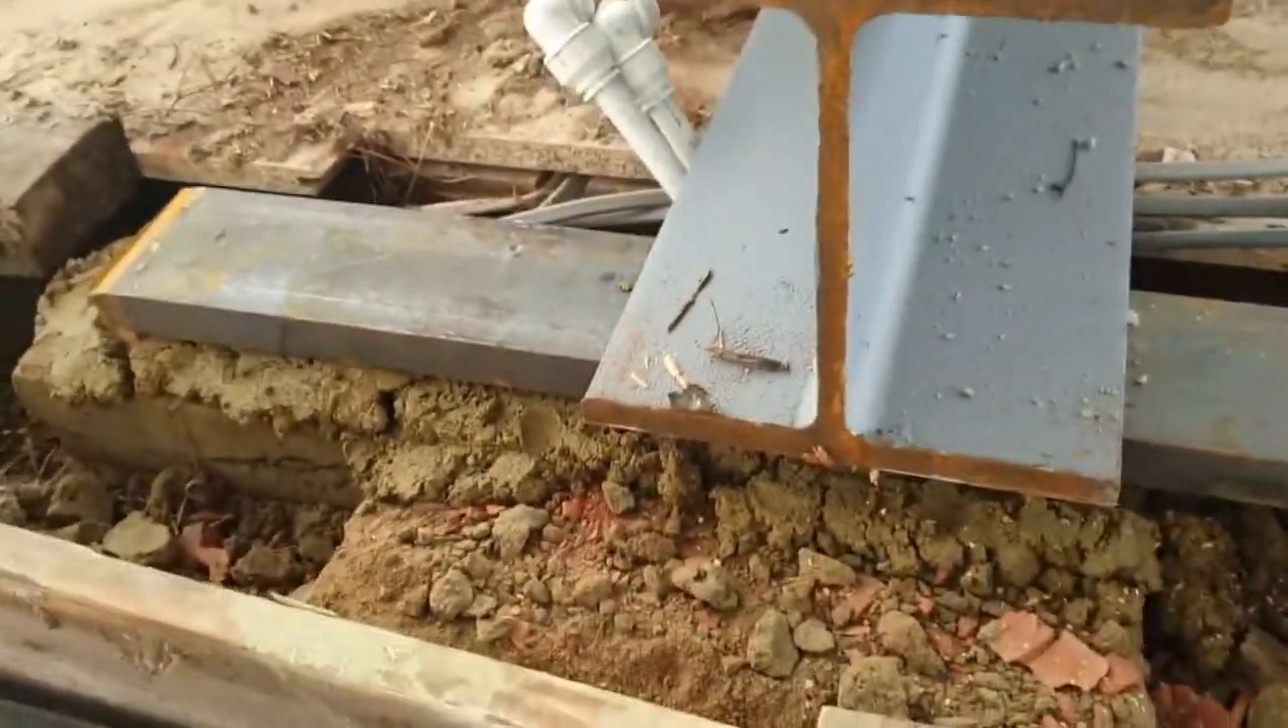We can see the steels already been fitted. So the bearer plate is underneath it and the steel rests on top of that and that will be all fixed into place.